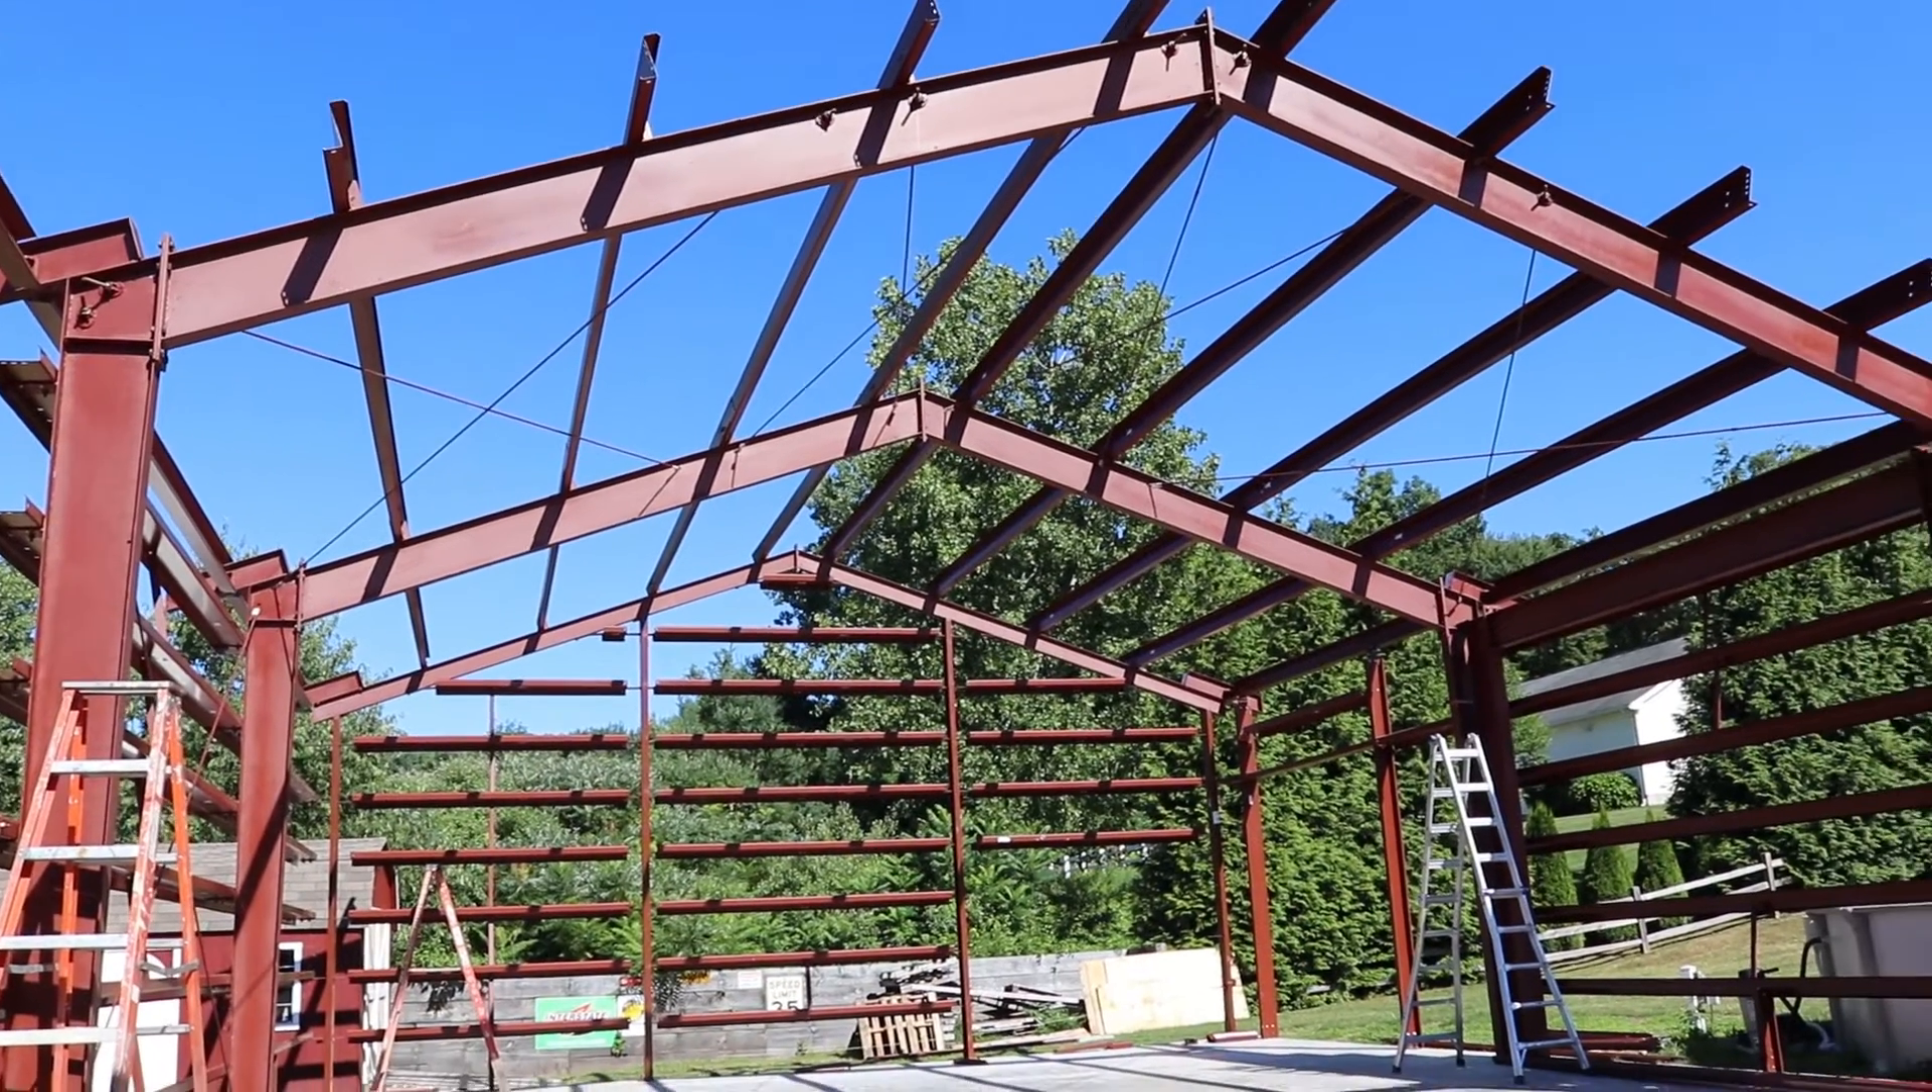And then, we got a couple purlins in the roof to tie that together, and yeah, we got the rest of the purlins tied in the back side as well.